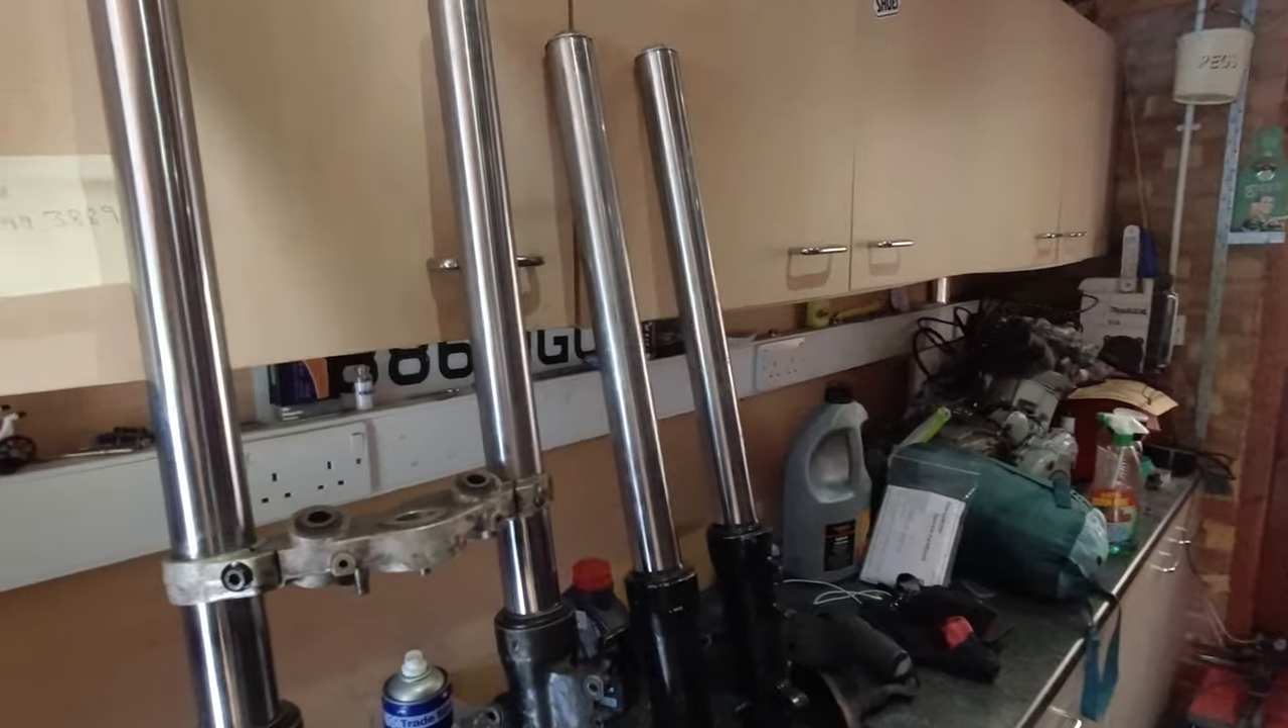It's about 40 minutes later, the front end's stripped out, and I've got the old forks out.